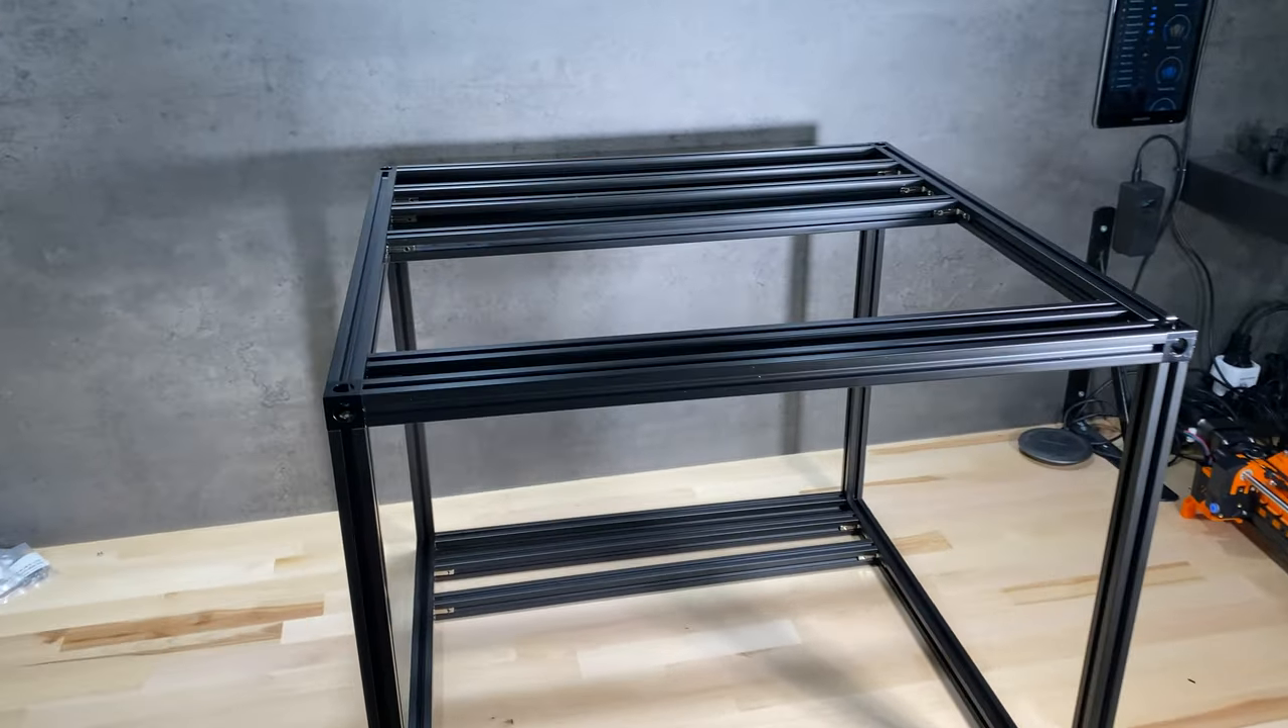But anyway it will sit on extrusions here and here is the top aluminium frame I ordered from misumi it's all assembled here.